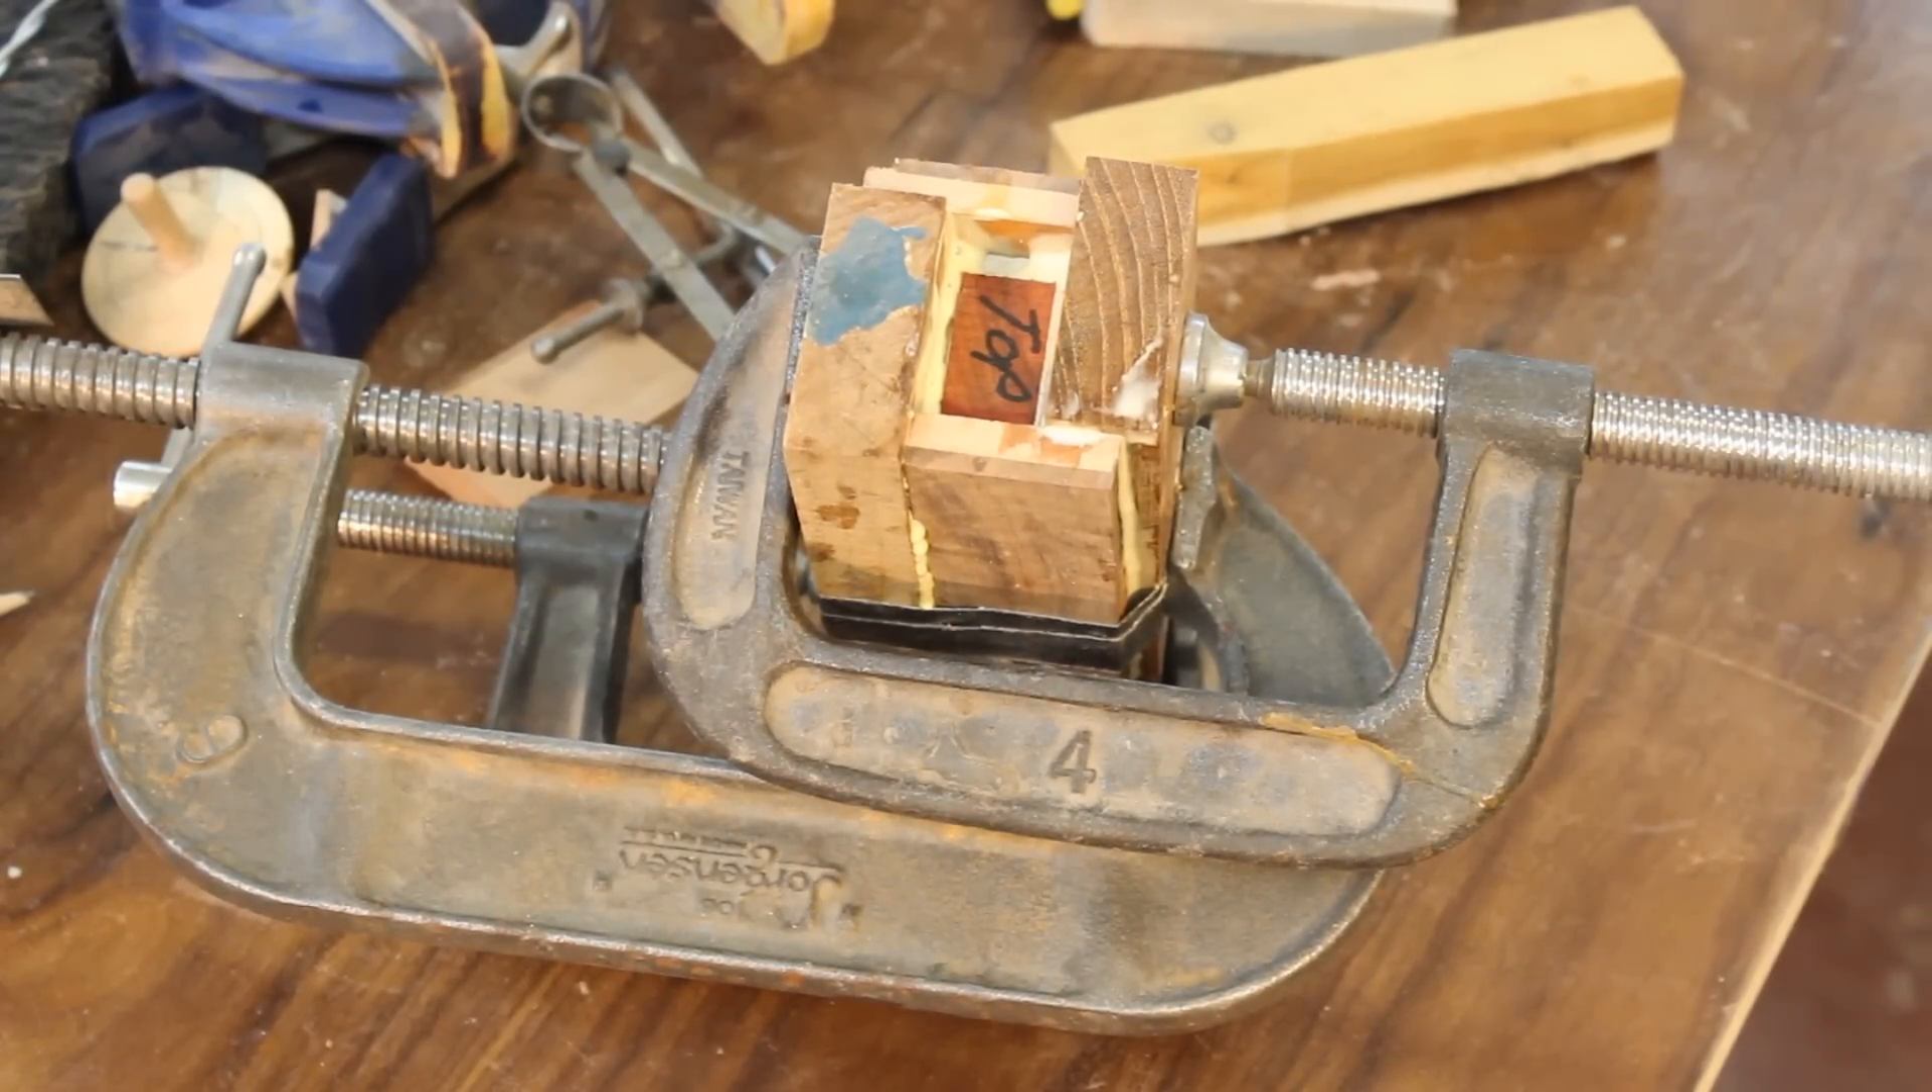There's another shot of some pieces glued together.